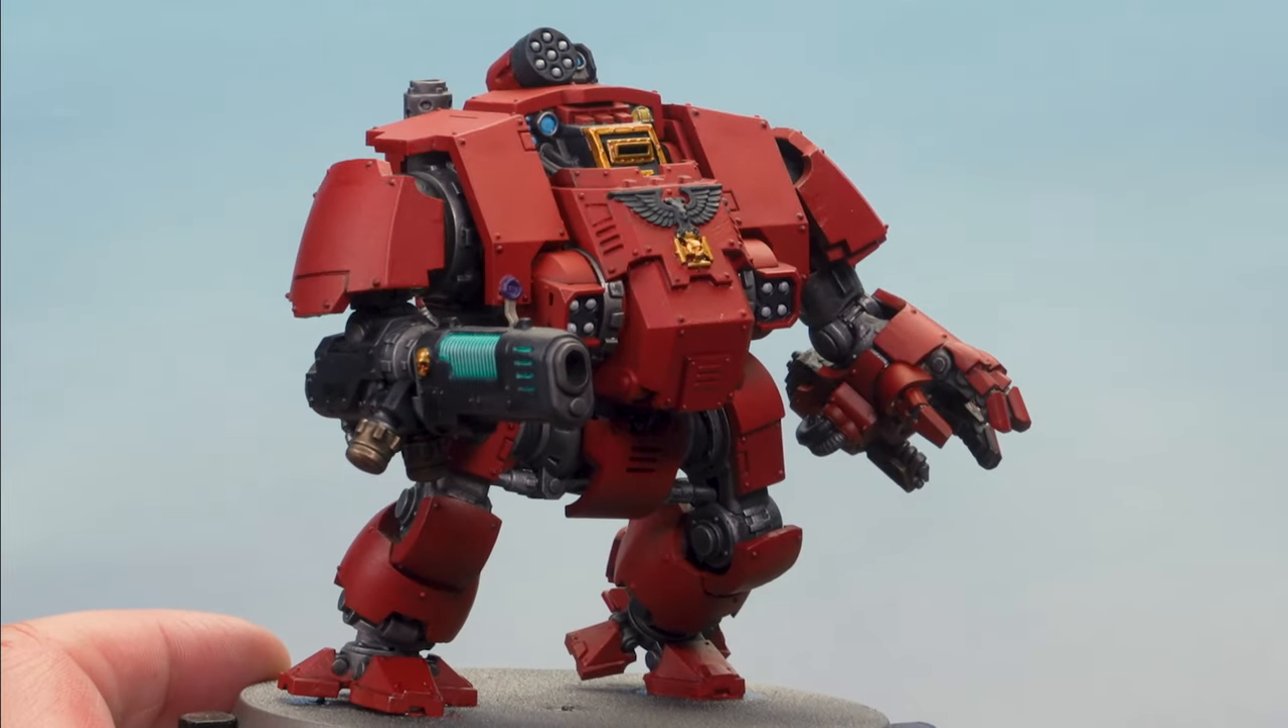There we go with that detail complete and the arms attached our Dreadnought is battle ready.